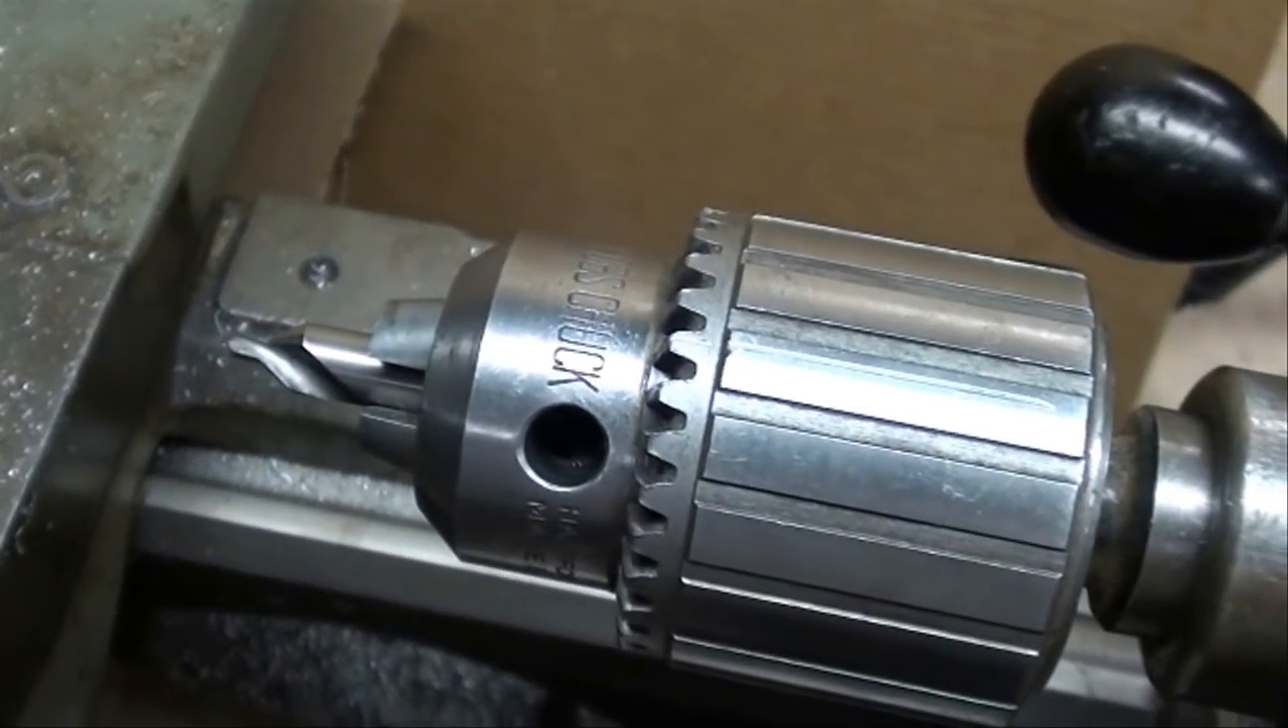So I have mounted a center drill in the tail stock chuck.